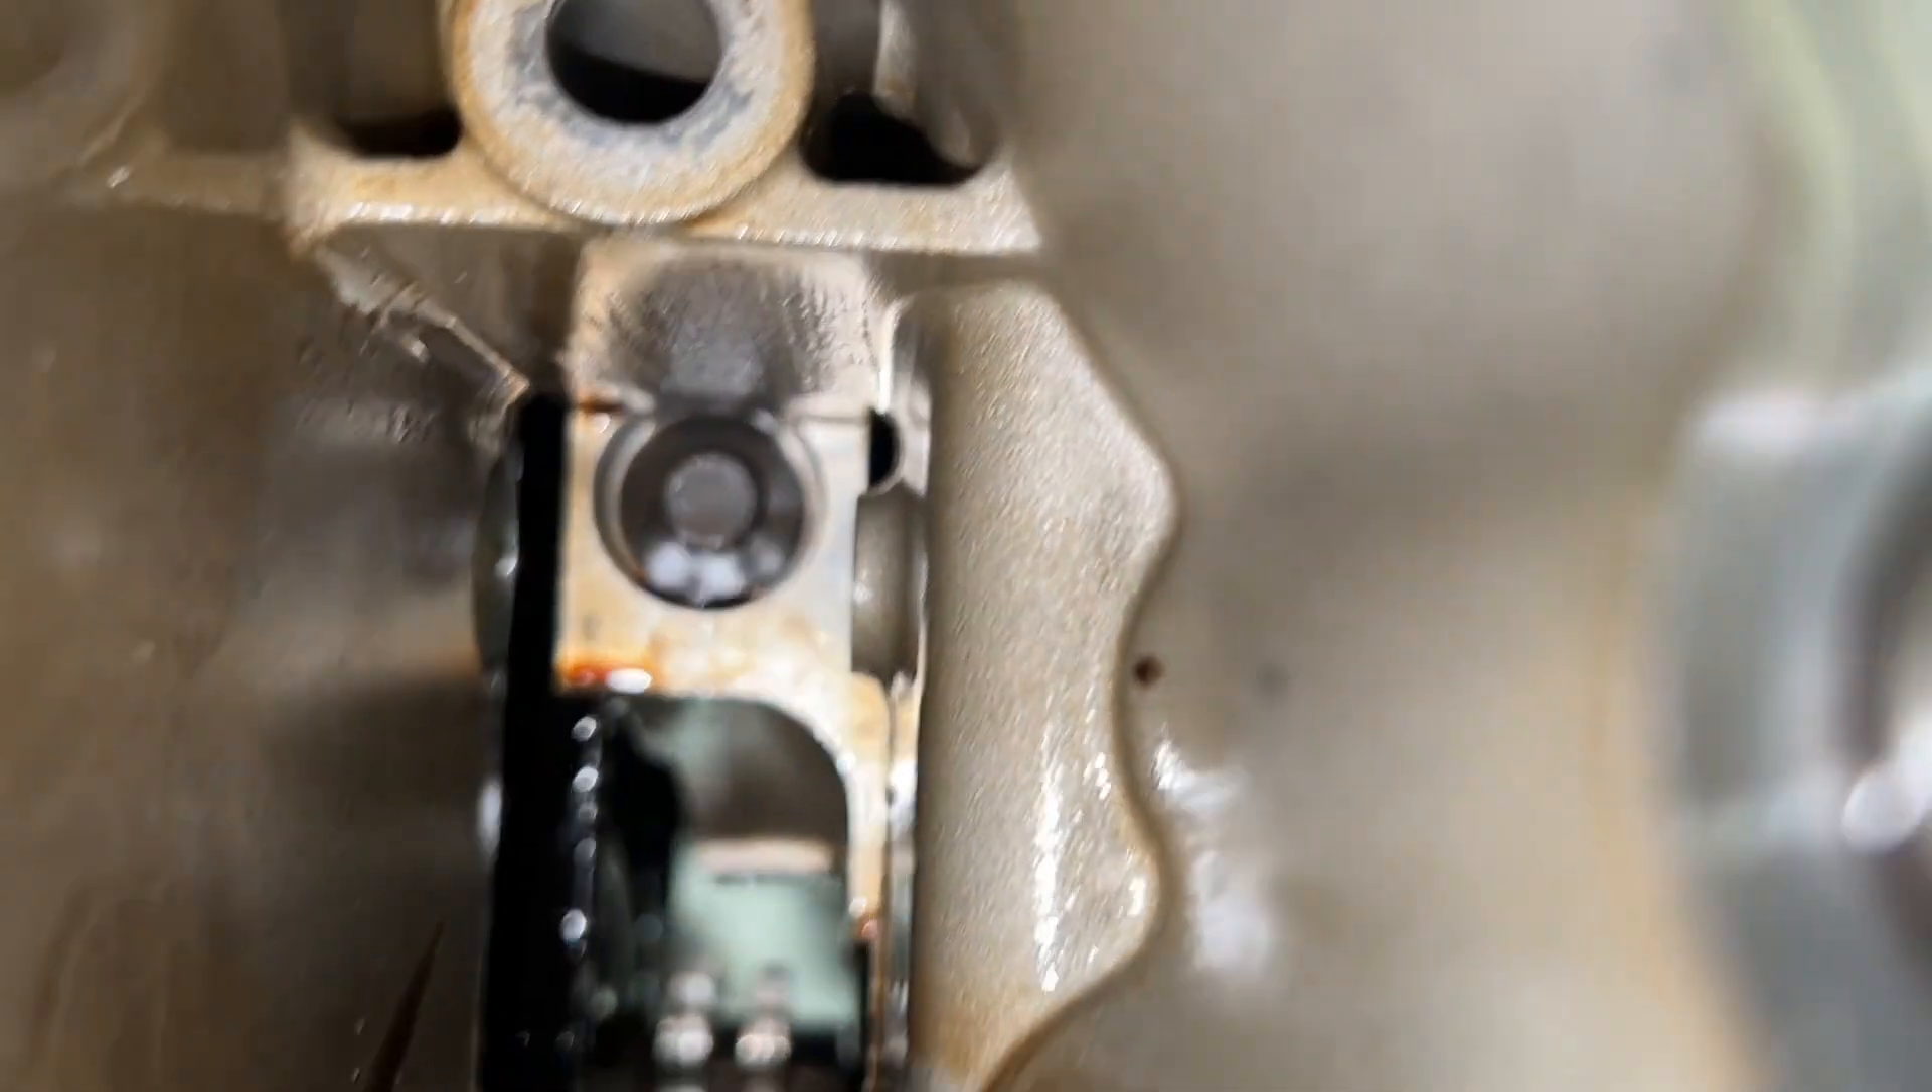So yes, there is still one more bolt in here.